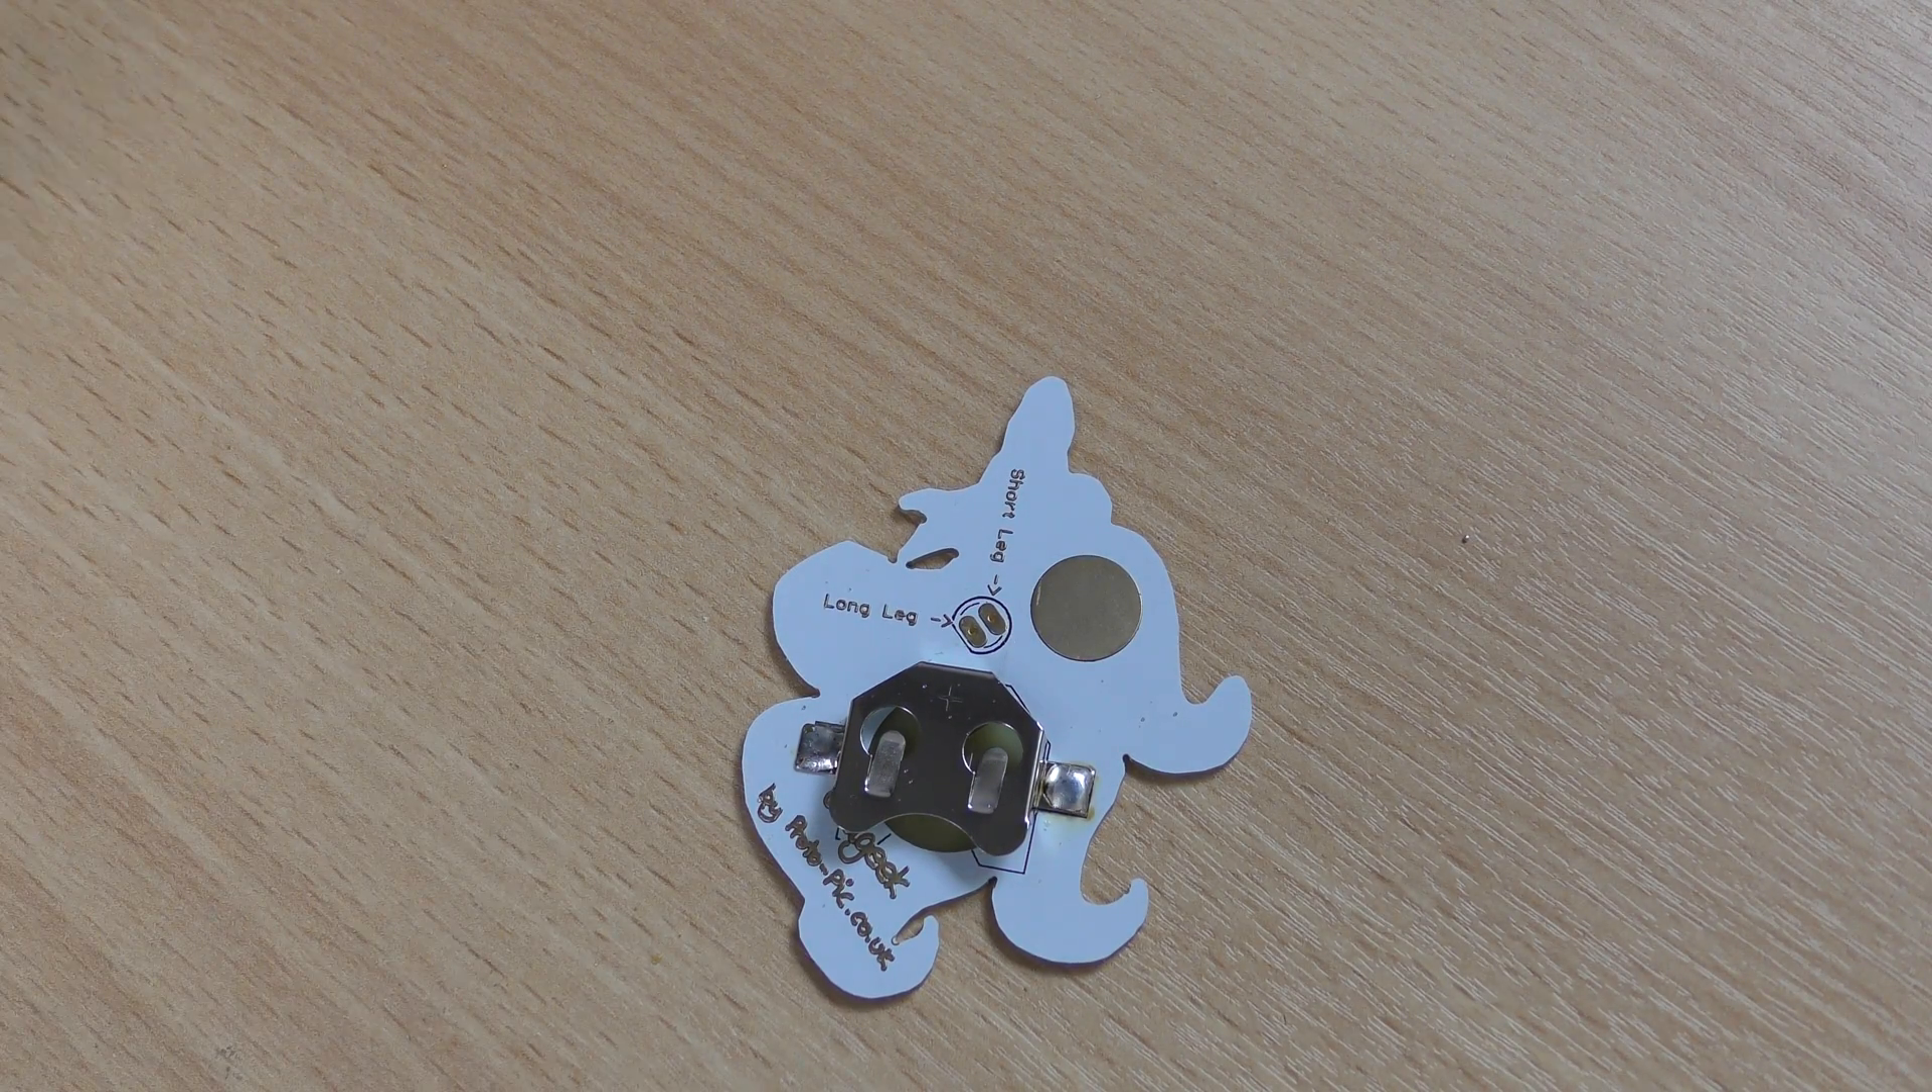So that's the battery clip installed.